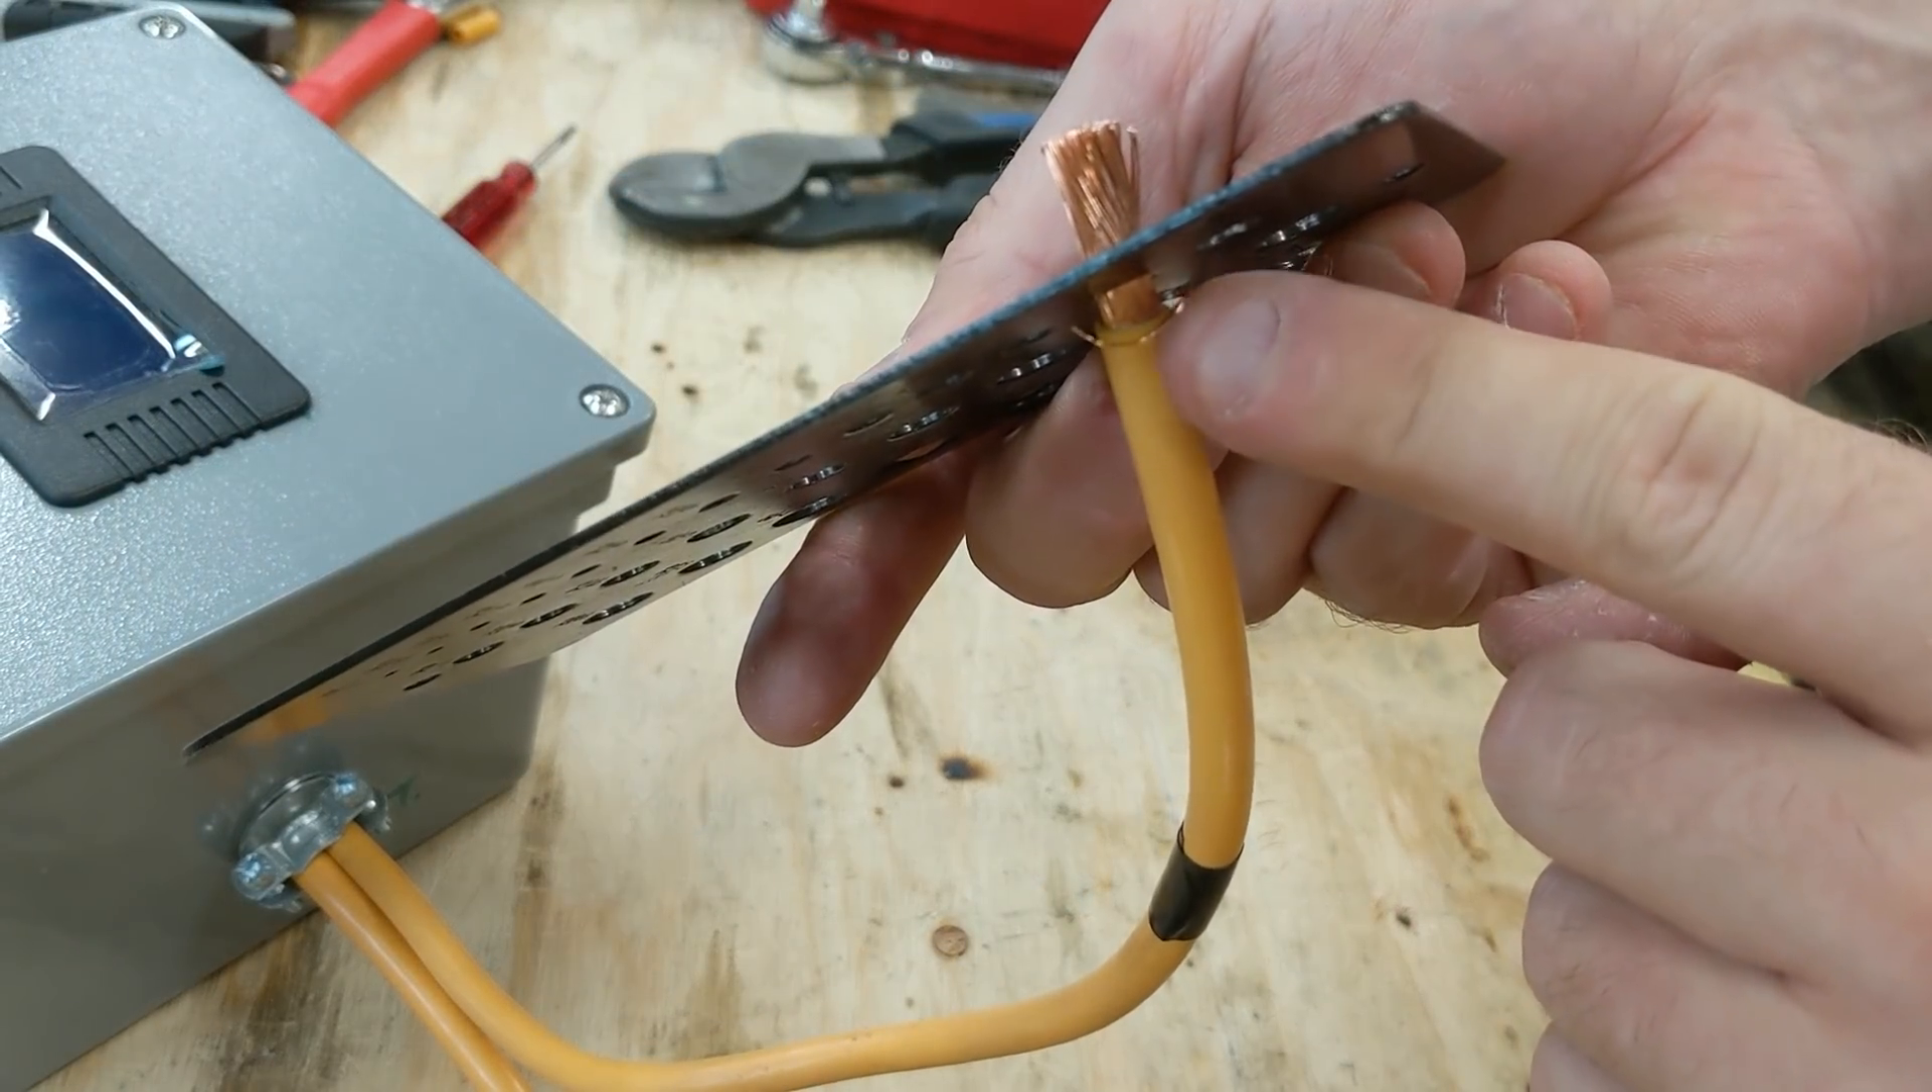So the box looks good but we still need to attach some ring terminals to these ends.